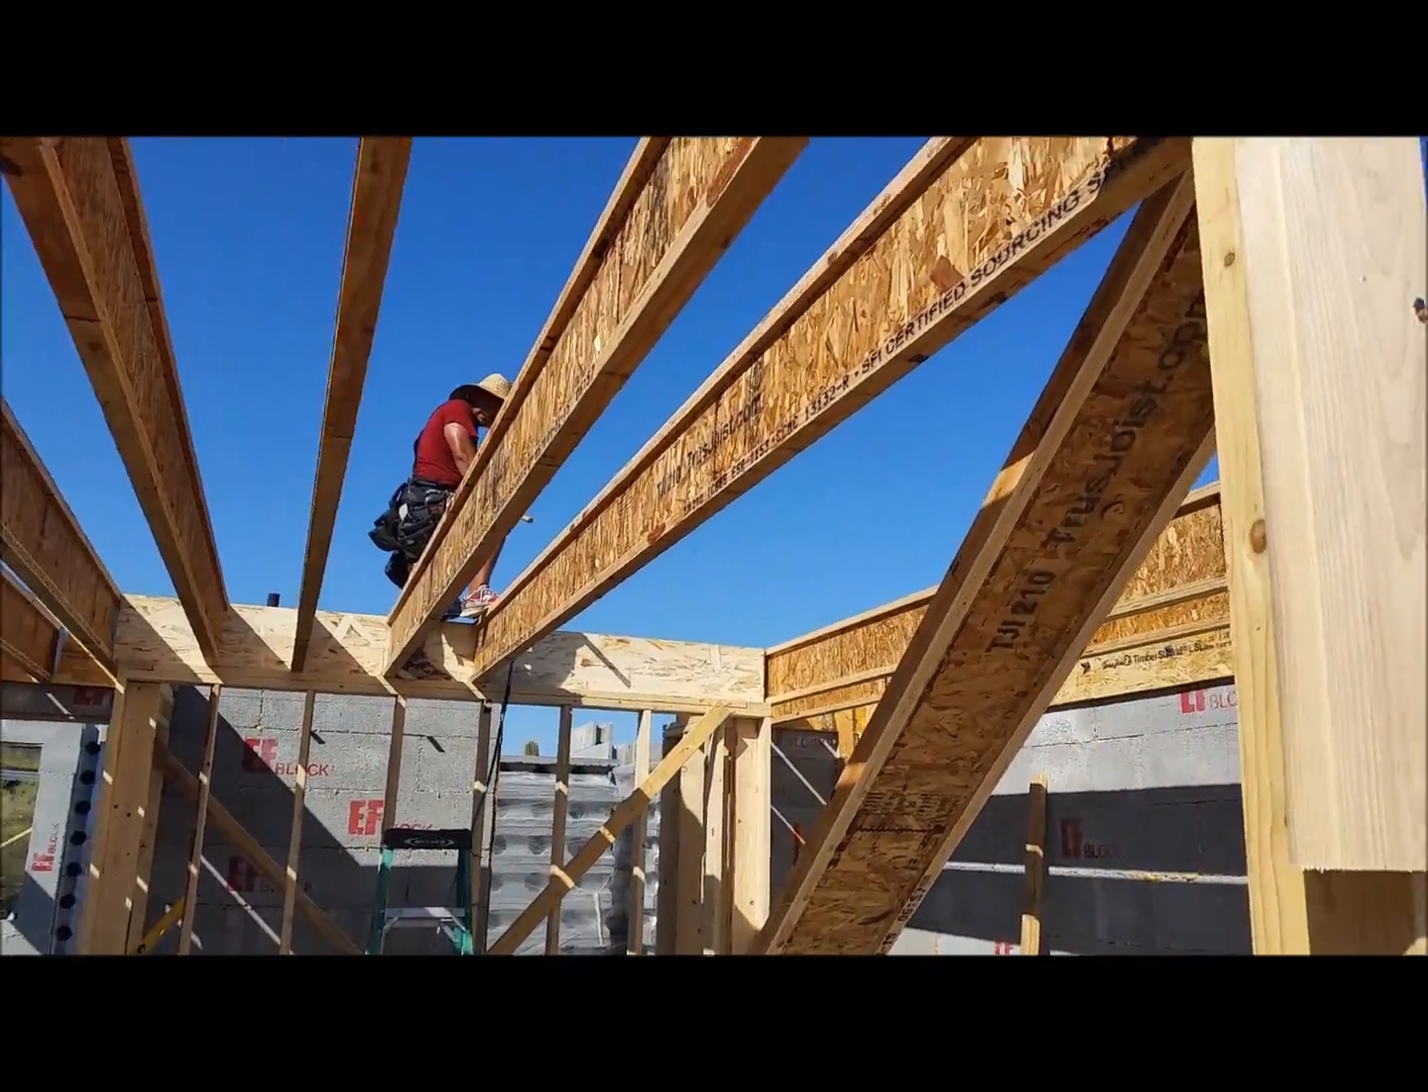Here we are we got the beam up we're running some joists now.